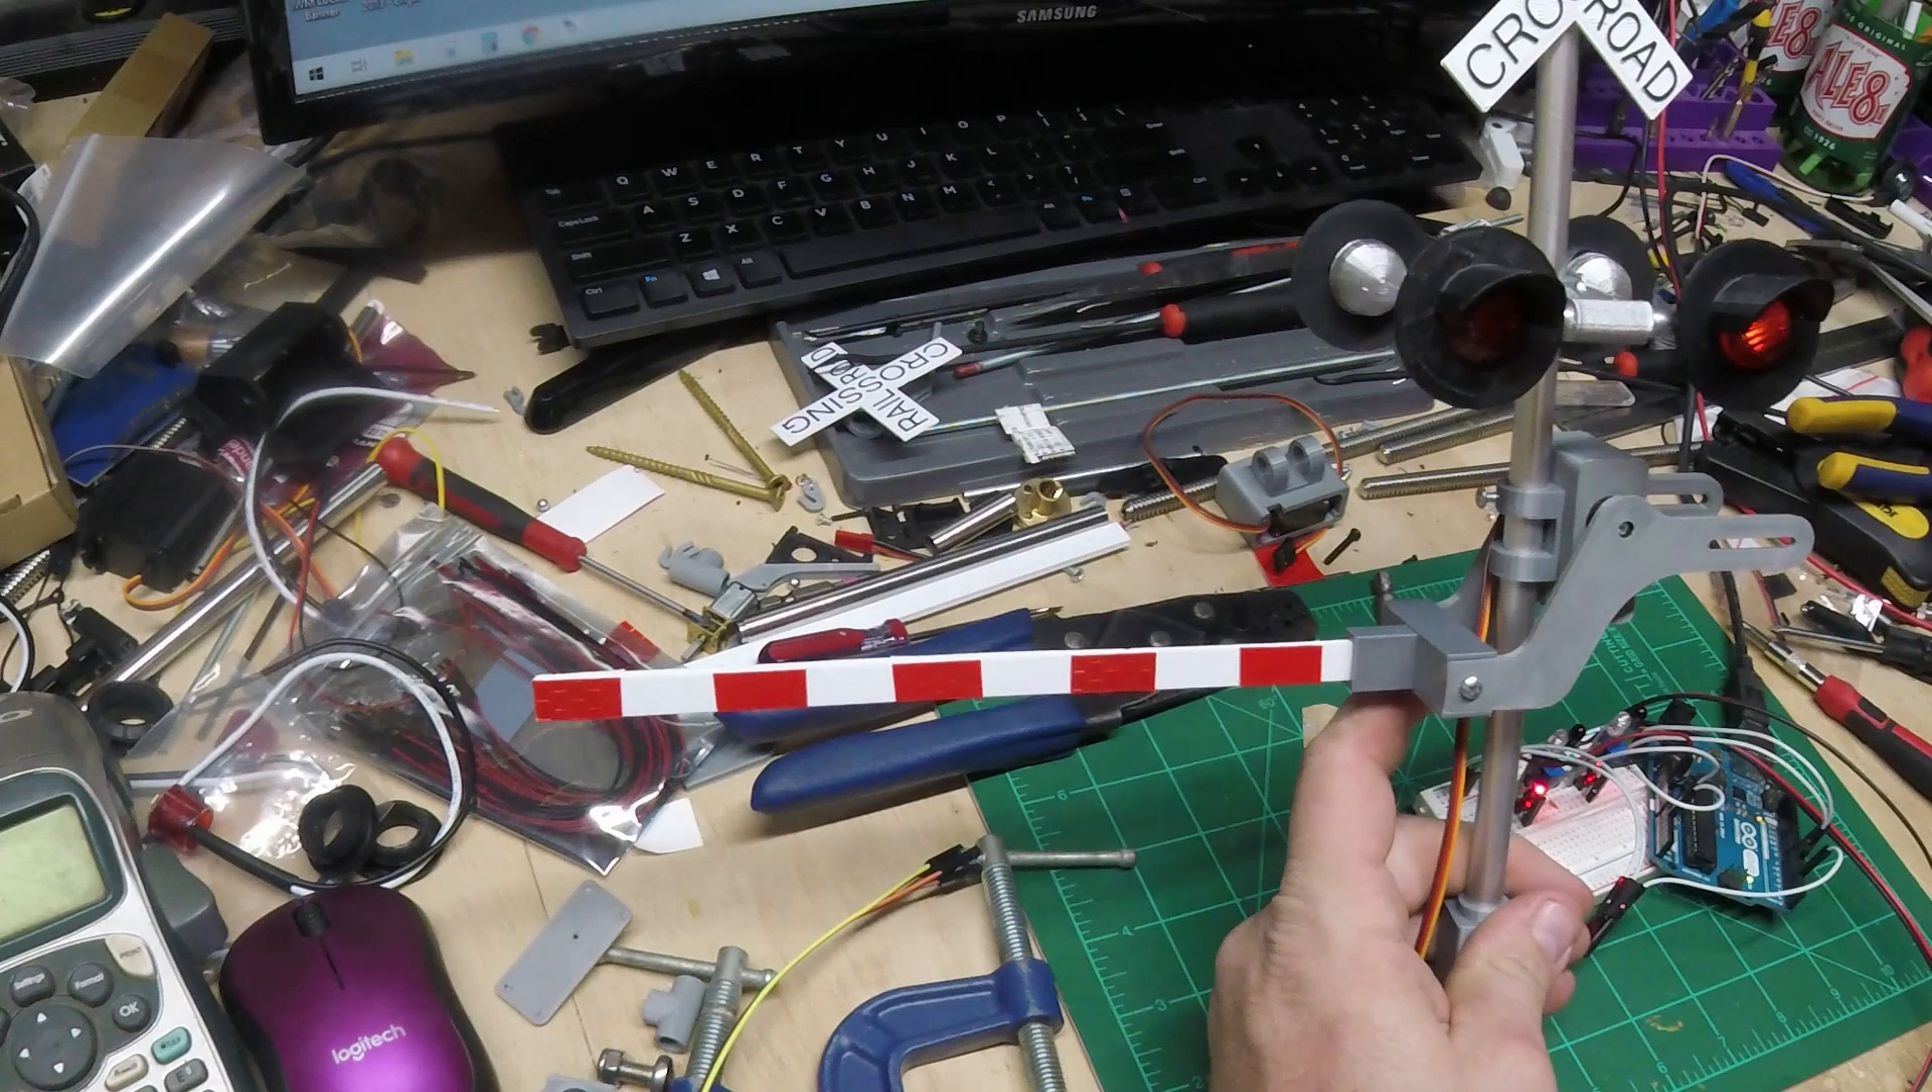I've got the sun shades and the lenses uh glued into each one so i'm really happy the way this turns out.